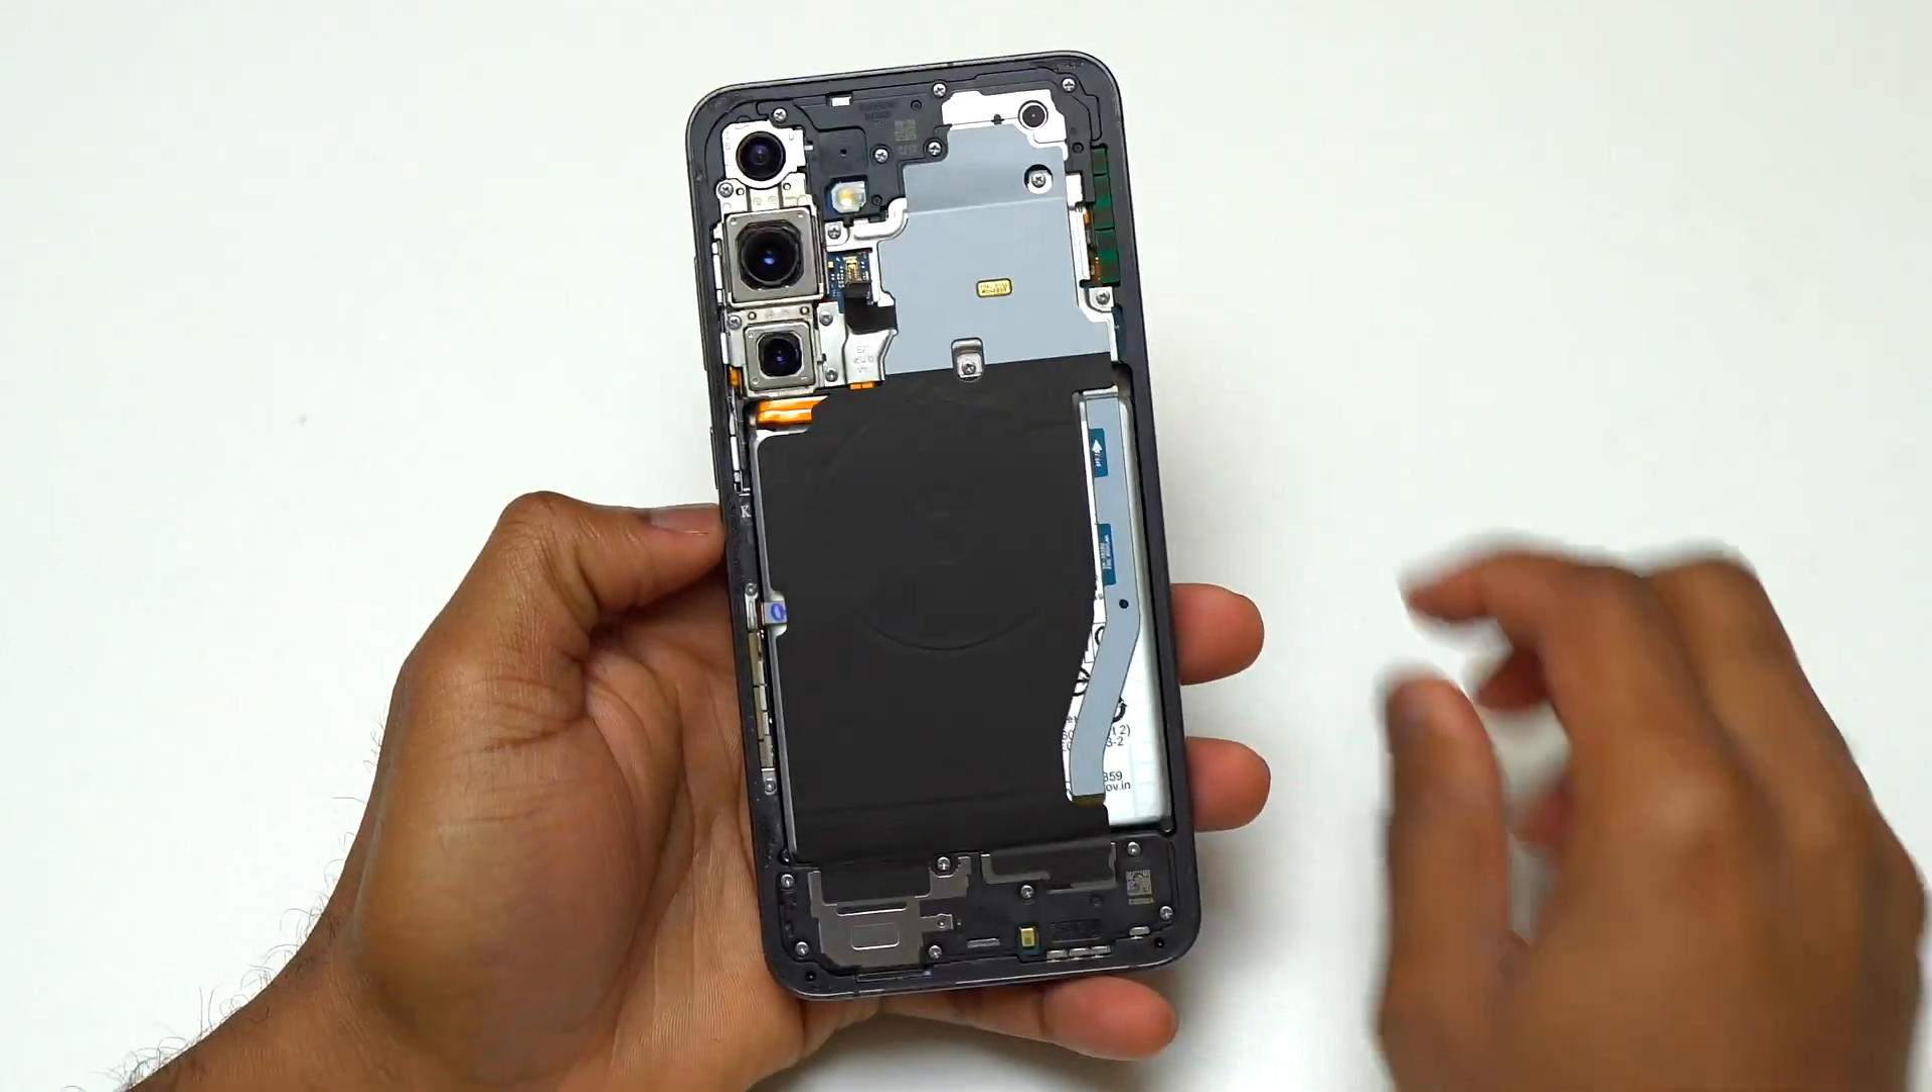Right now we can see only a small part of the battery. We need to remove the wireless coil.